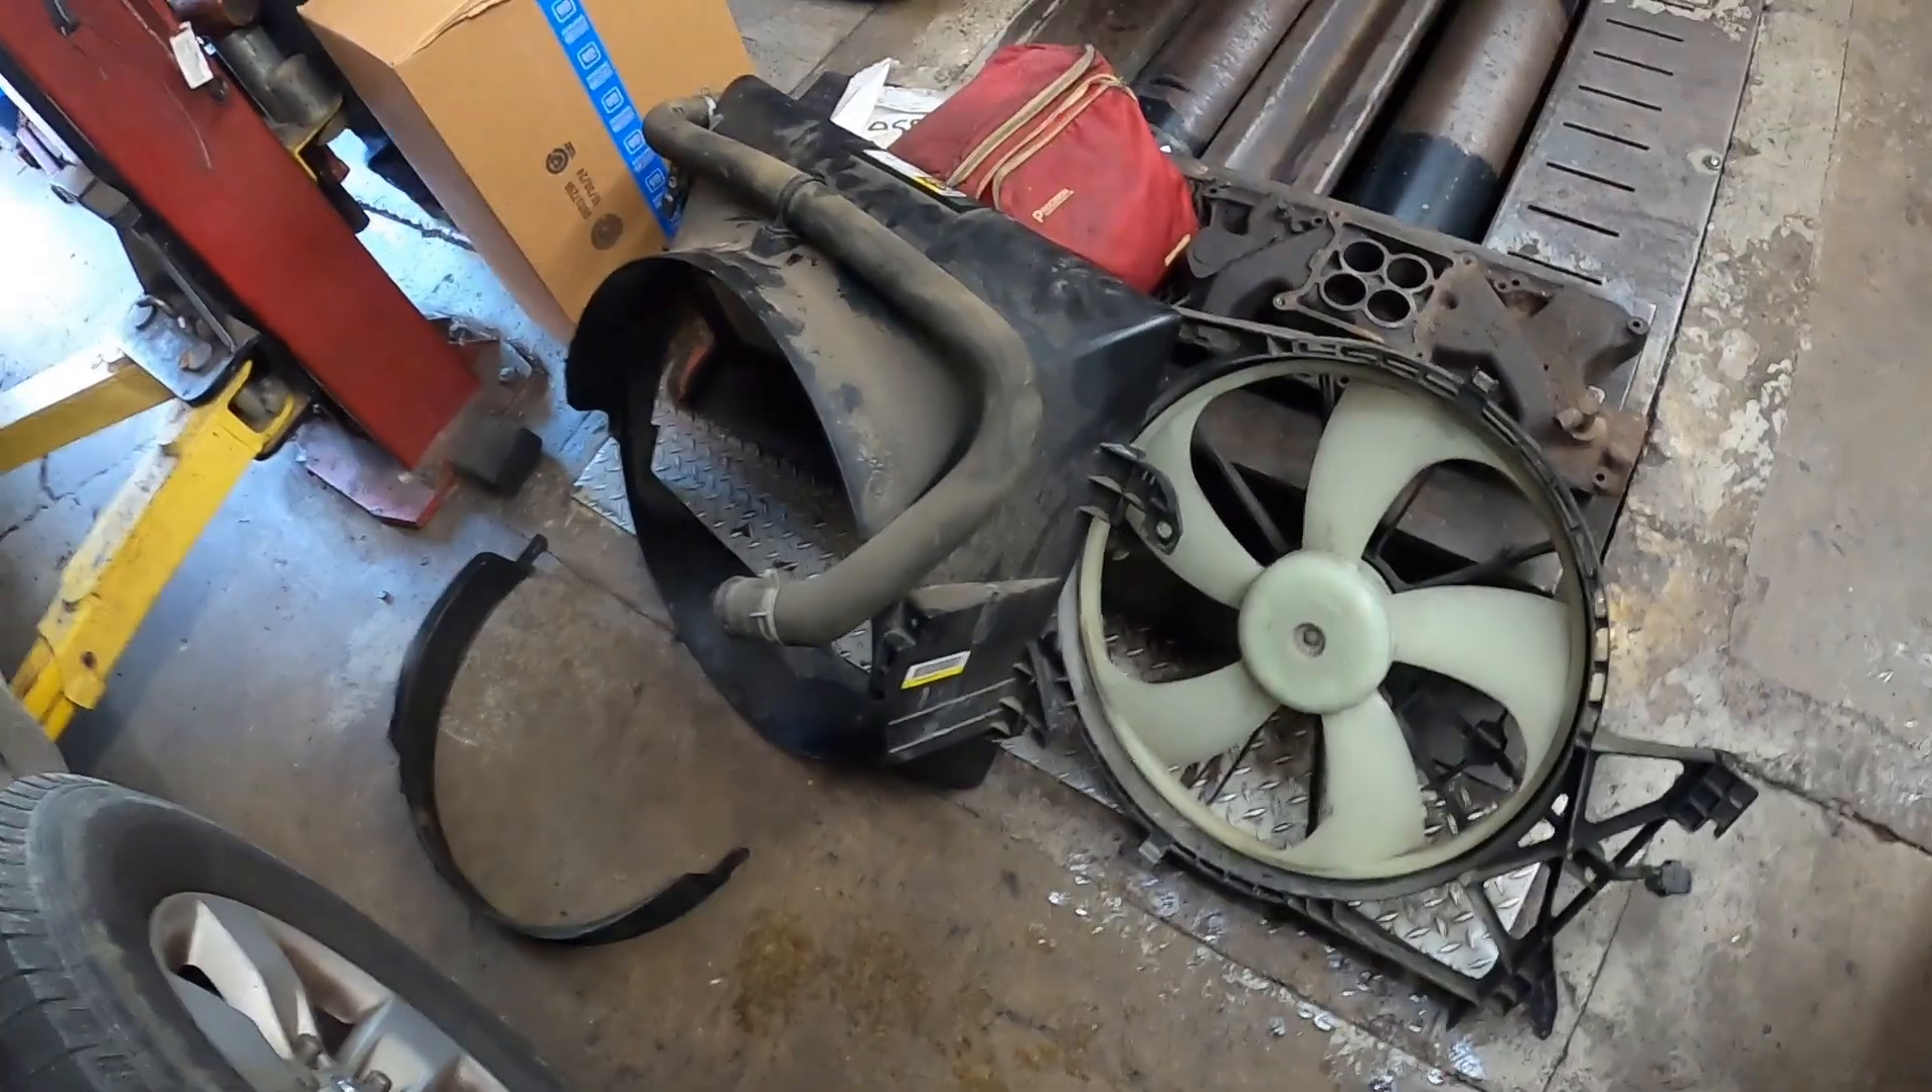All right i finally got the fan shroud out.